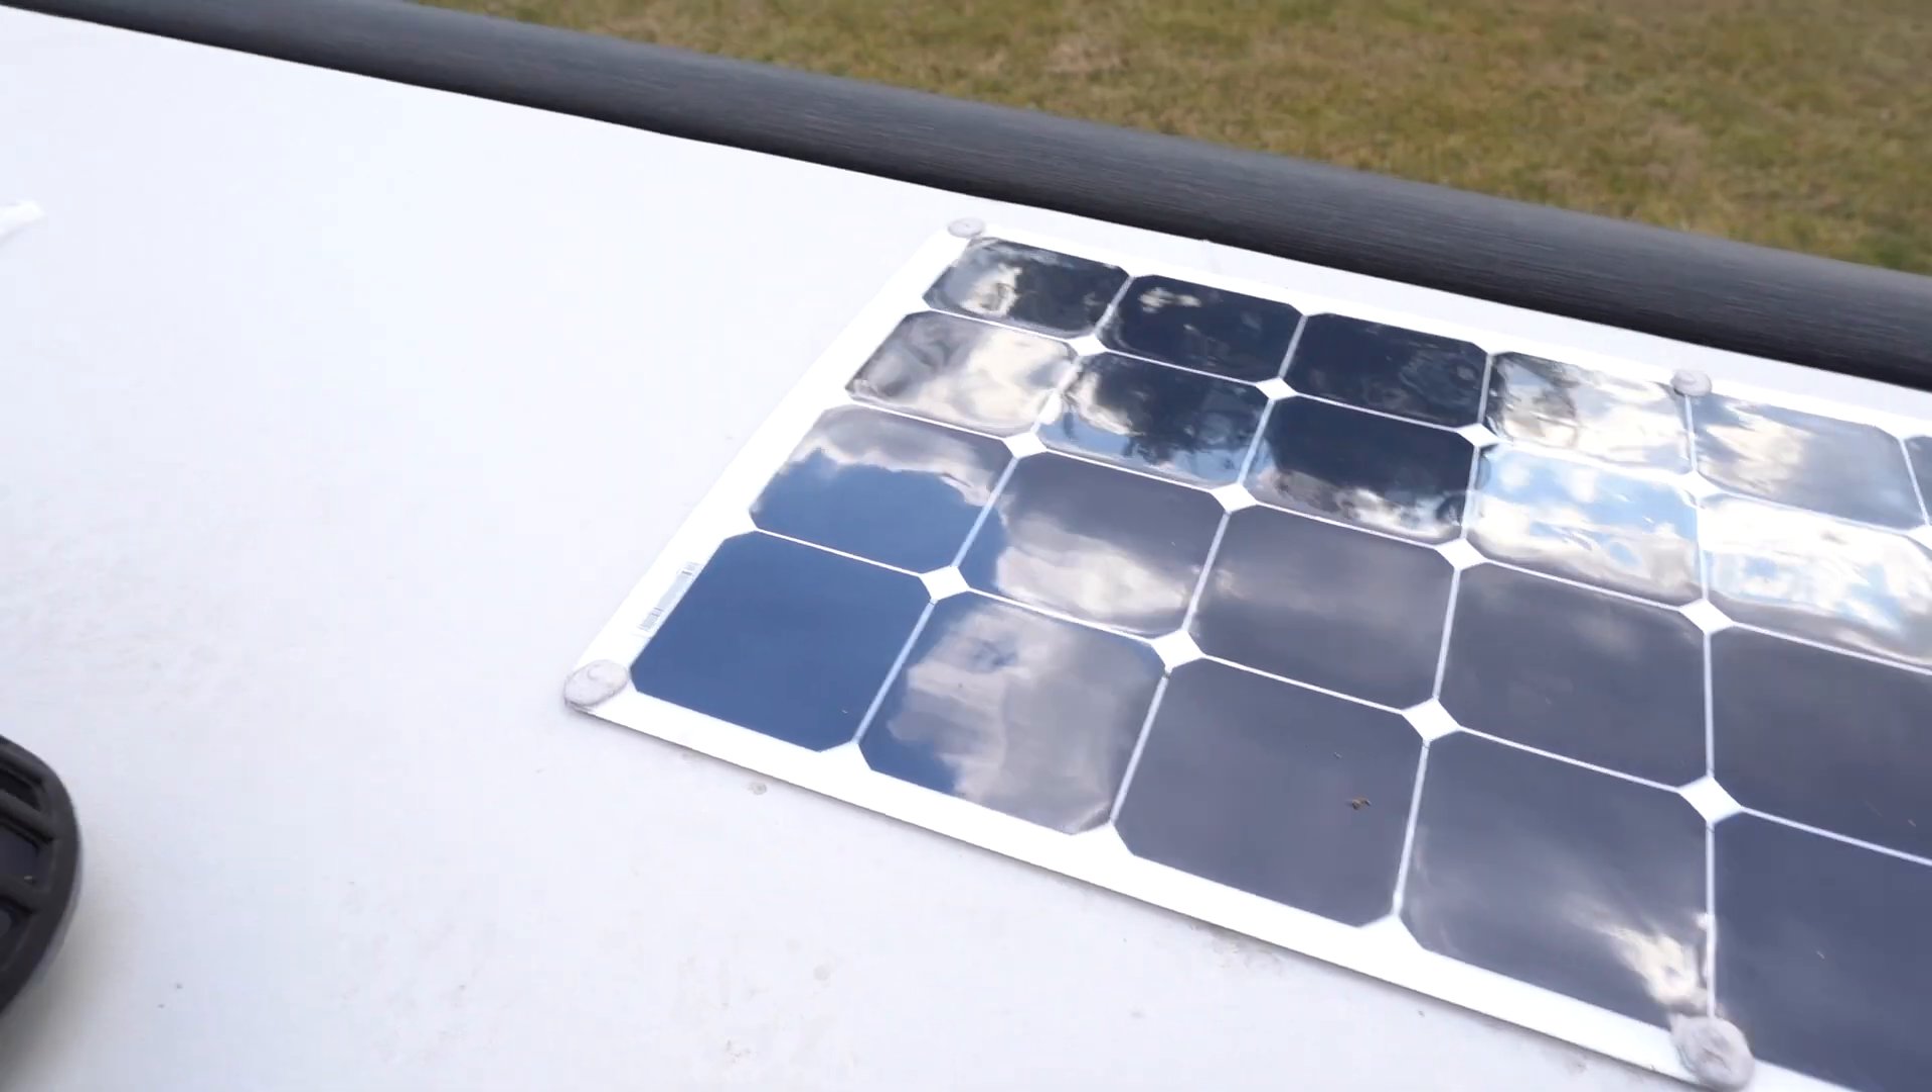So i have got this third panel installed.